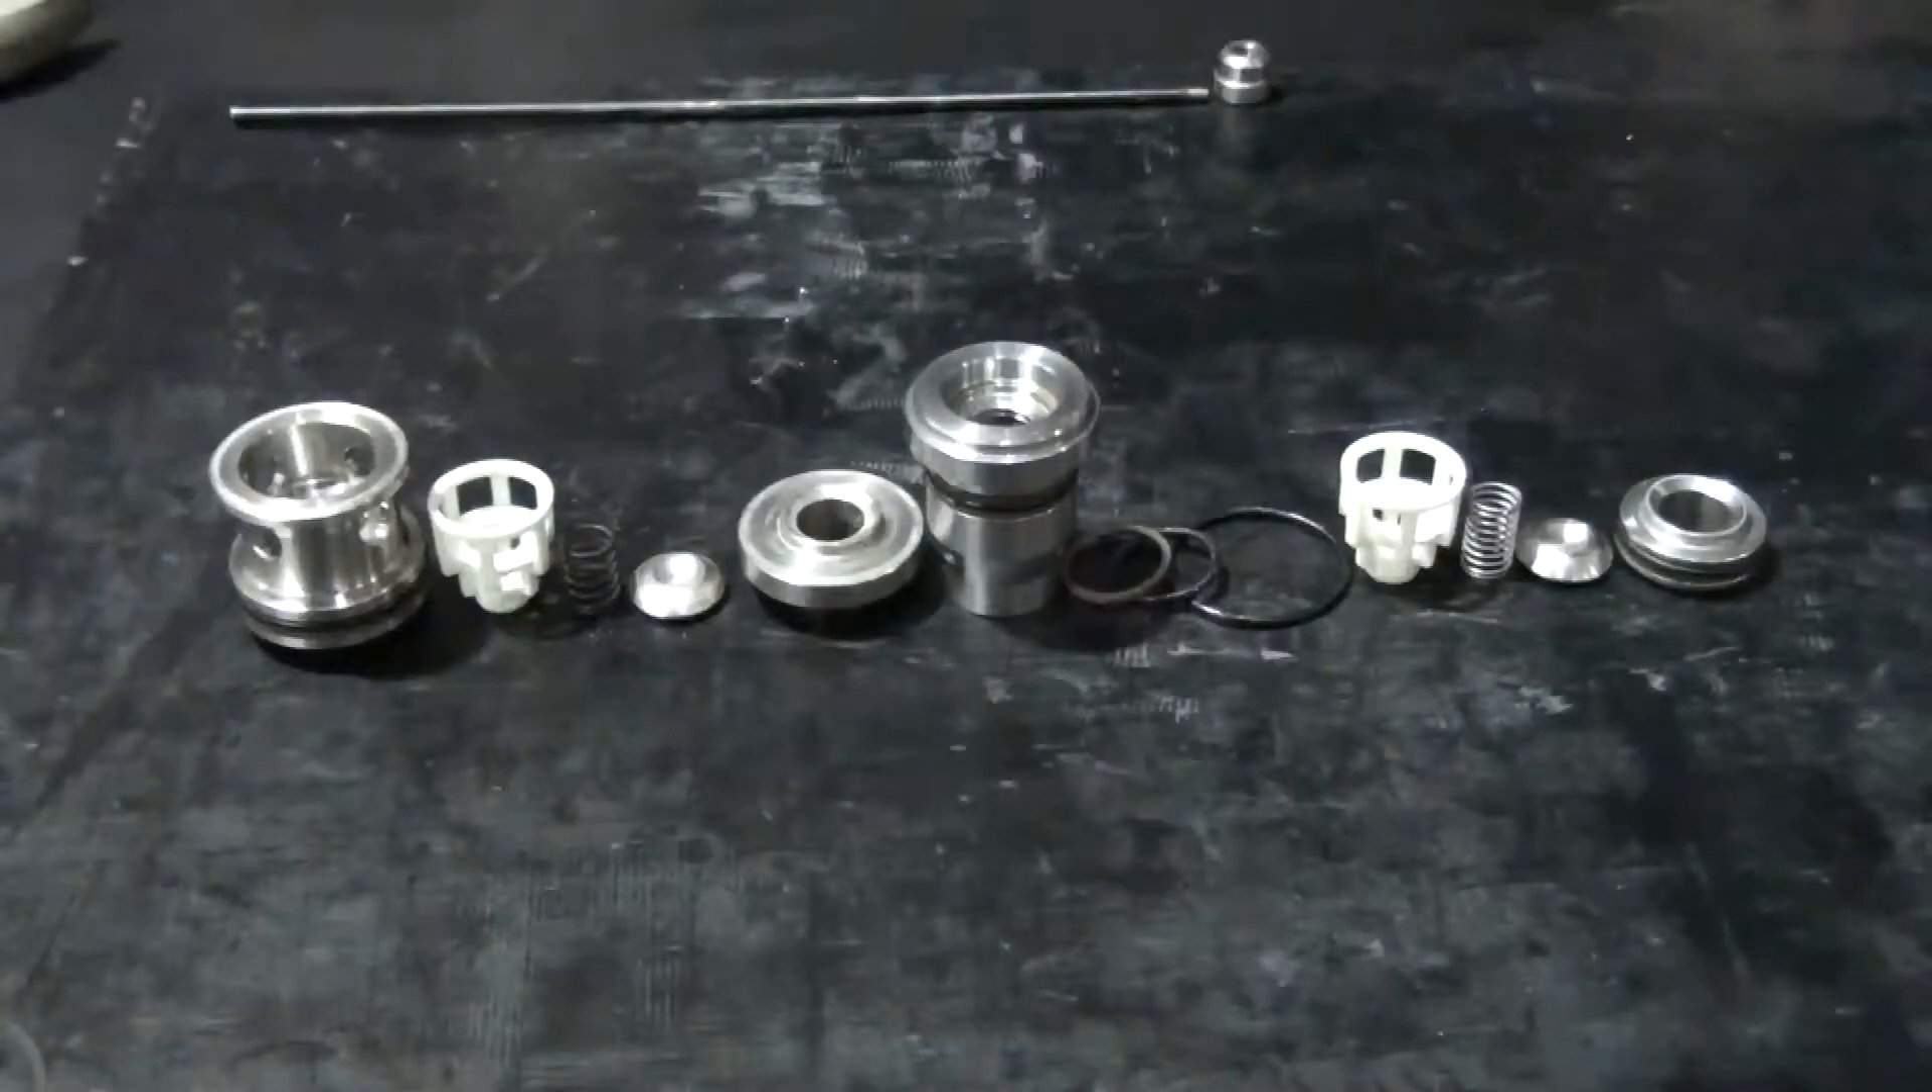These are complete disassembled inlet and outlet valves and their components.